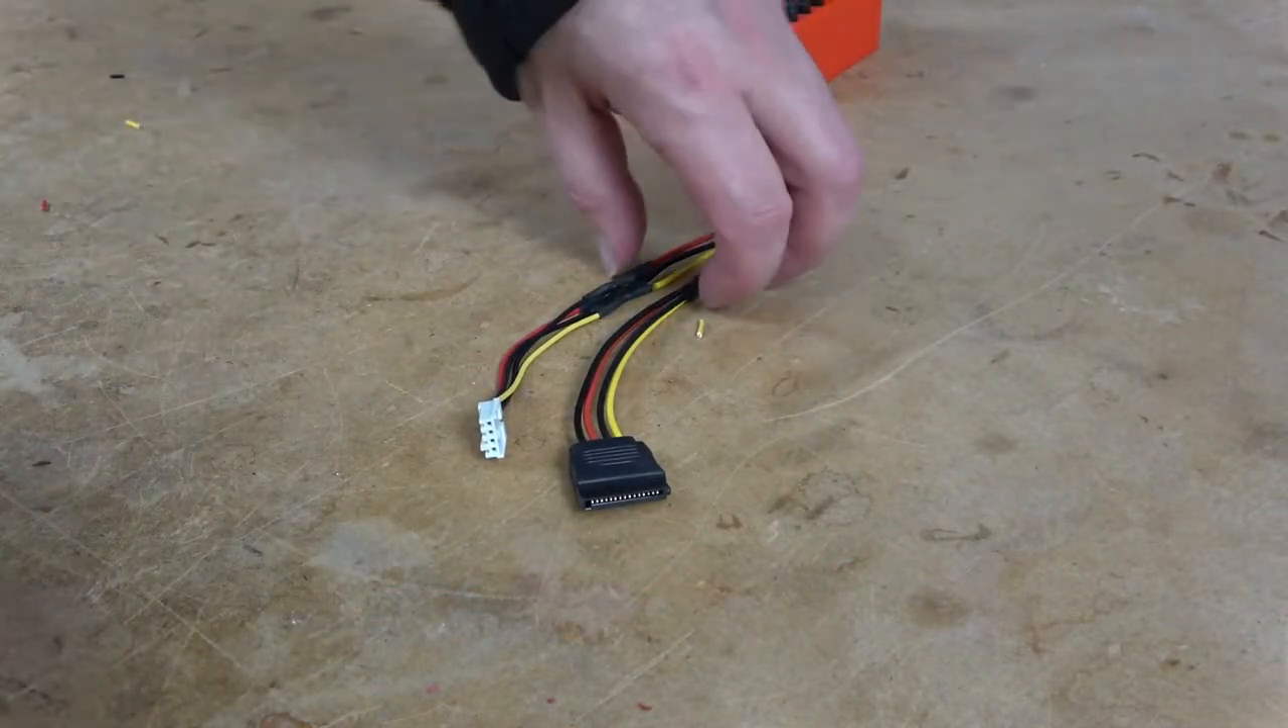Now, like that, we have a new cable. This has the floppy Molex on one end and the SATA plug on the other.